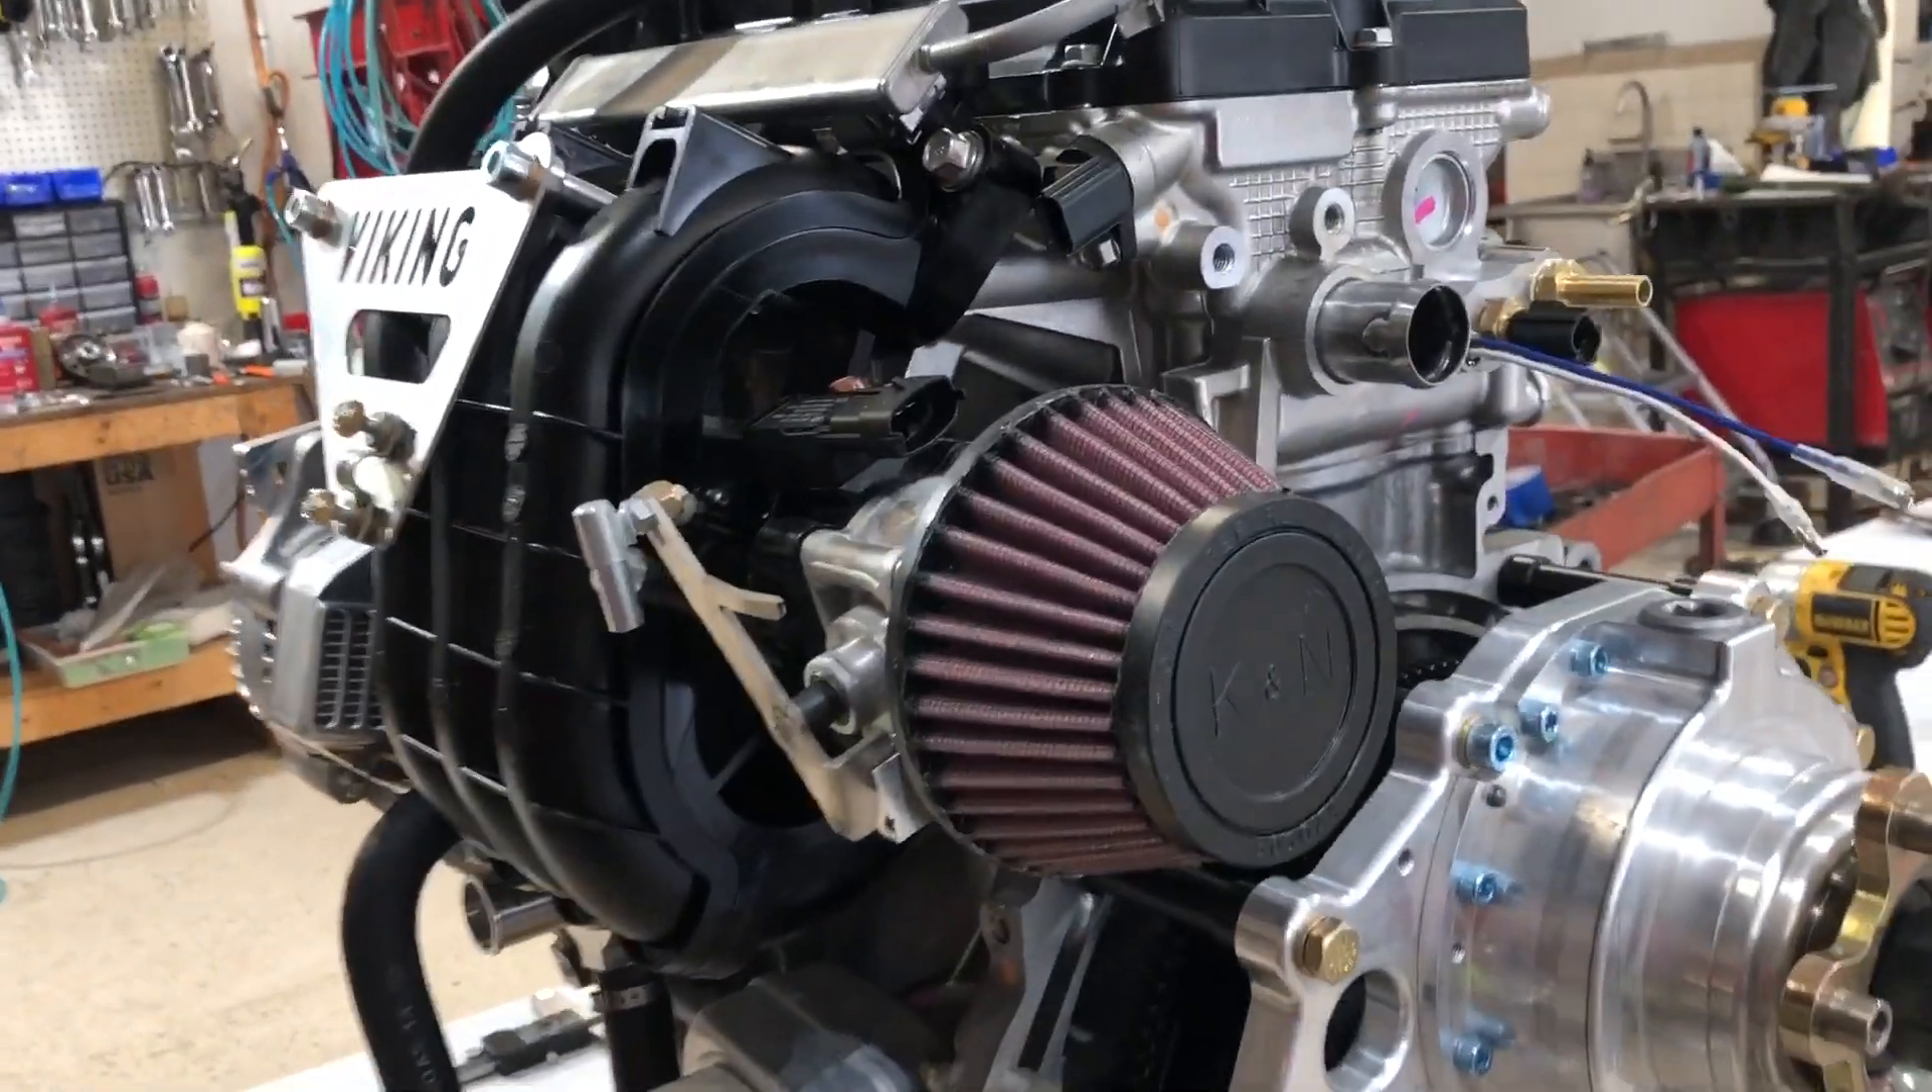Air cleaner is in place.